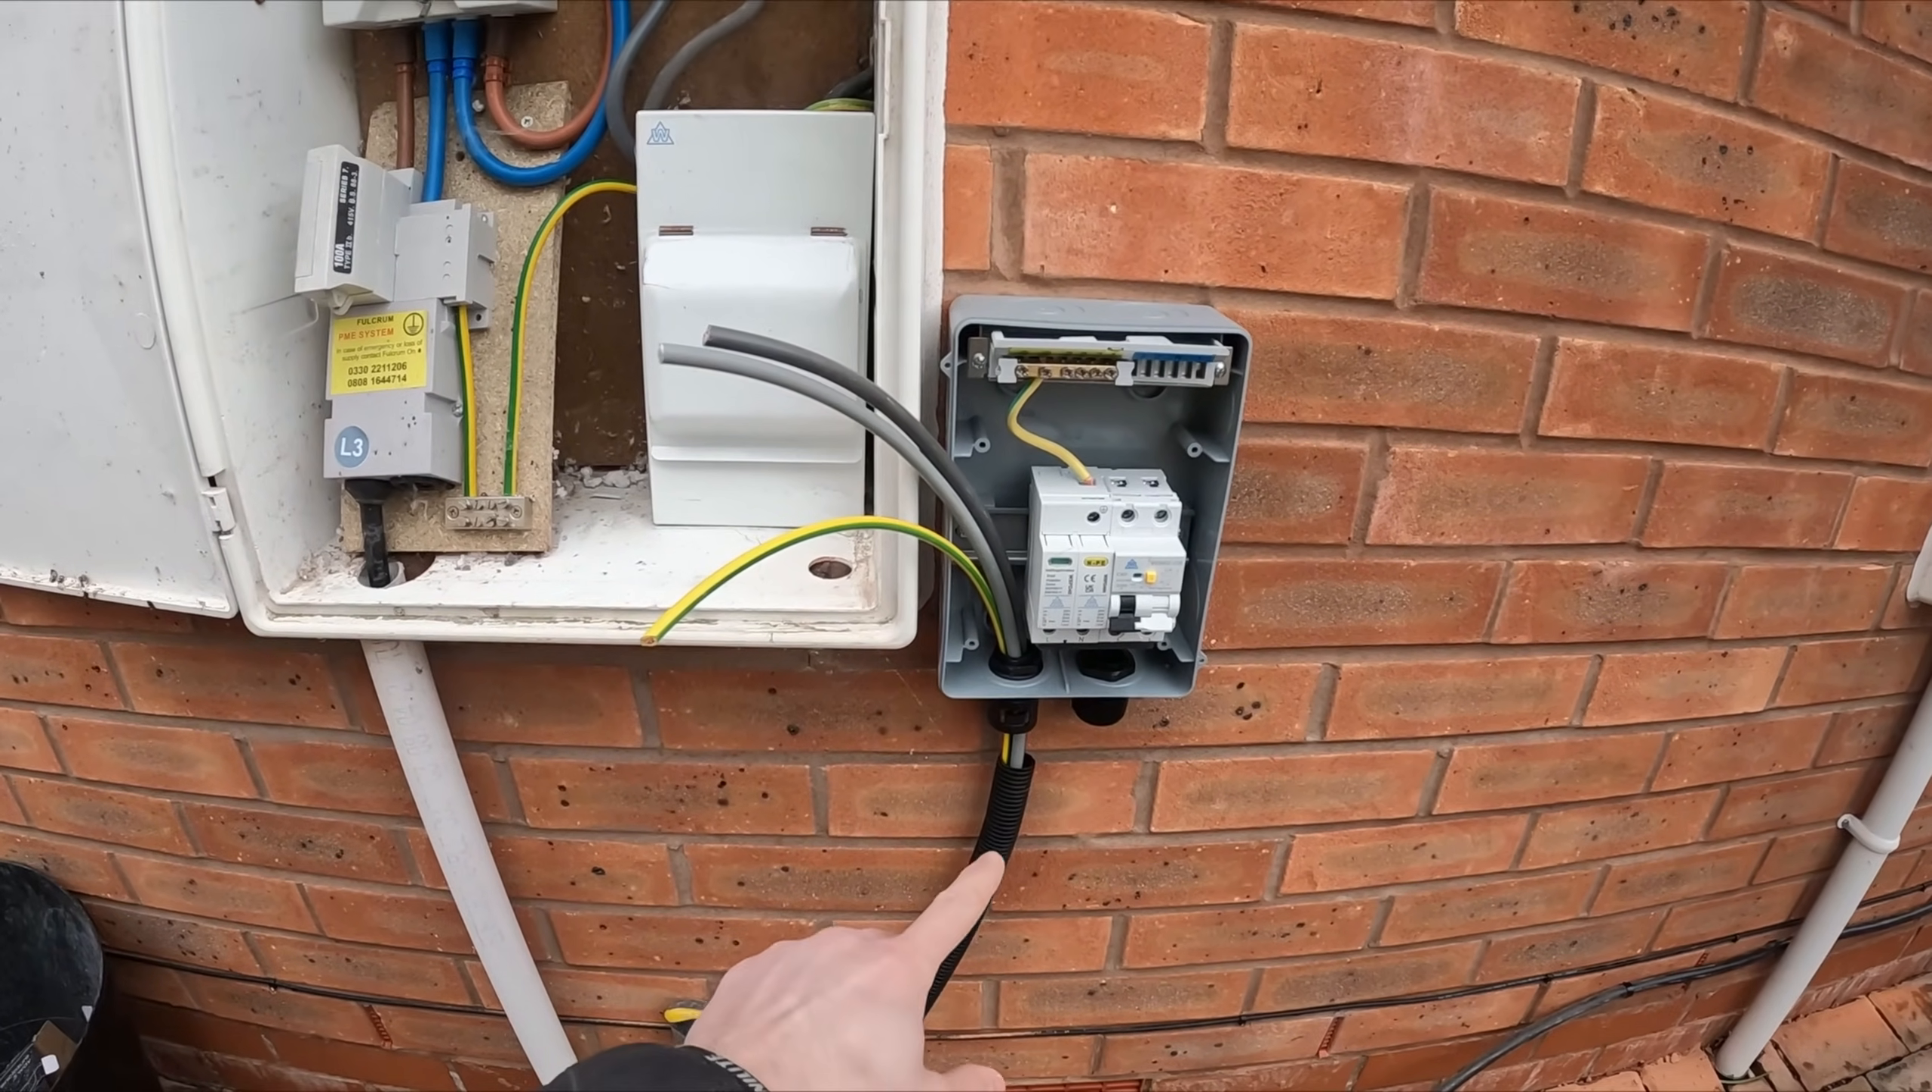And we've got the wcd ip rated enclosure mounted on there.